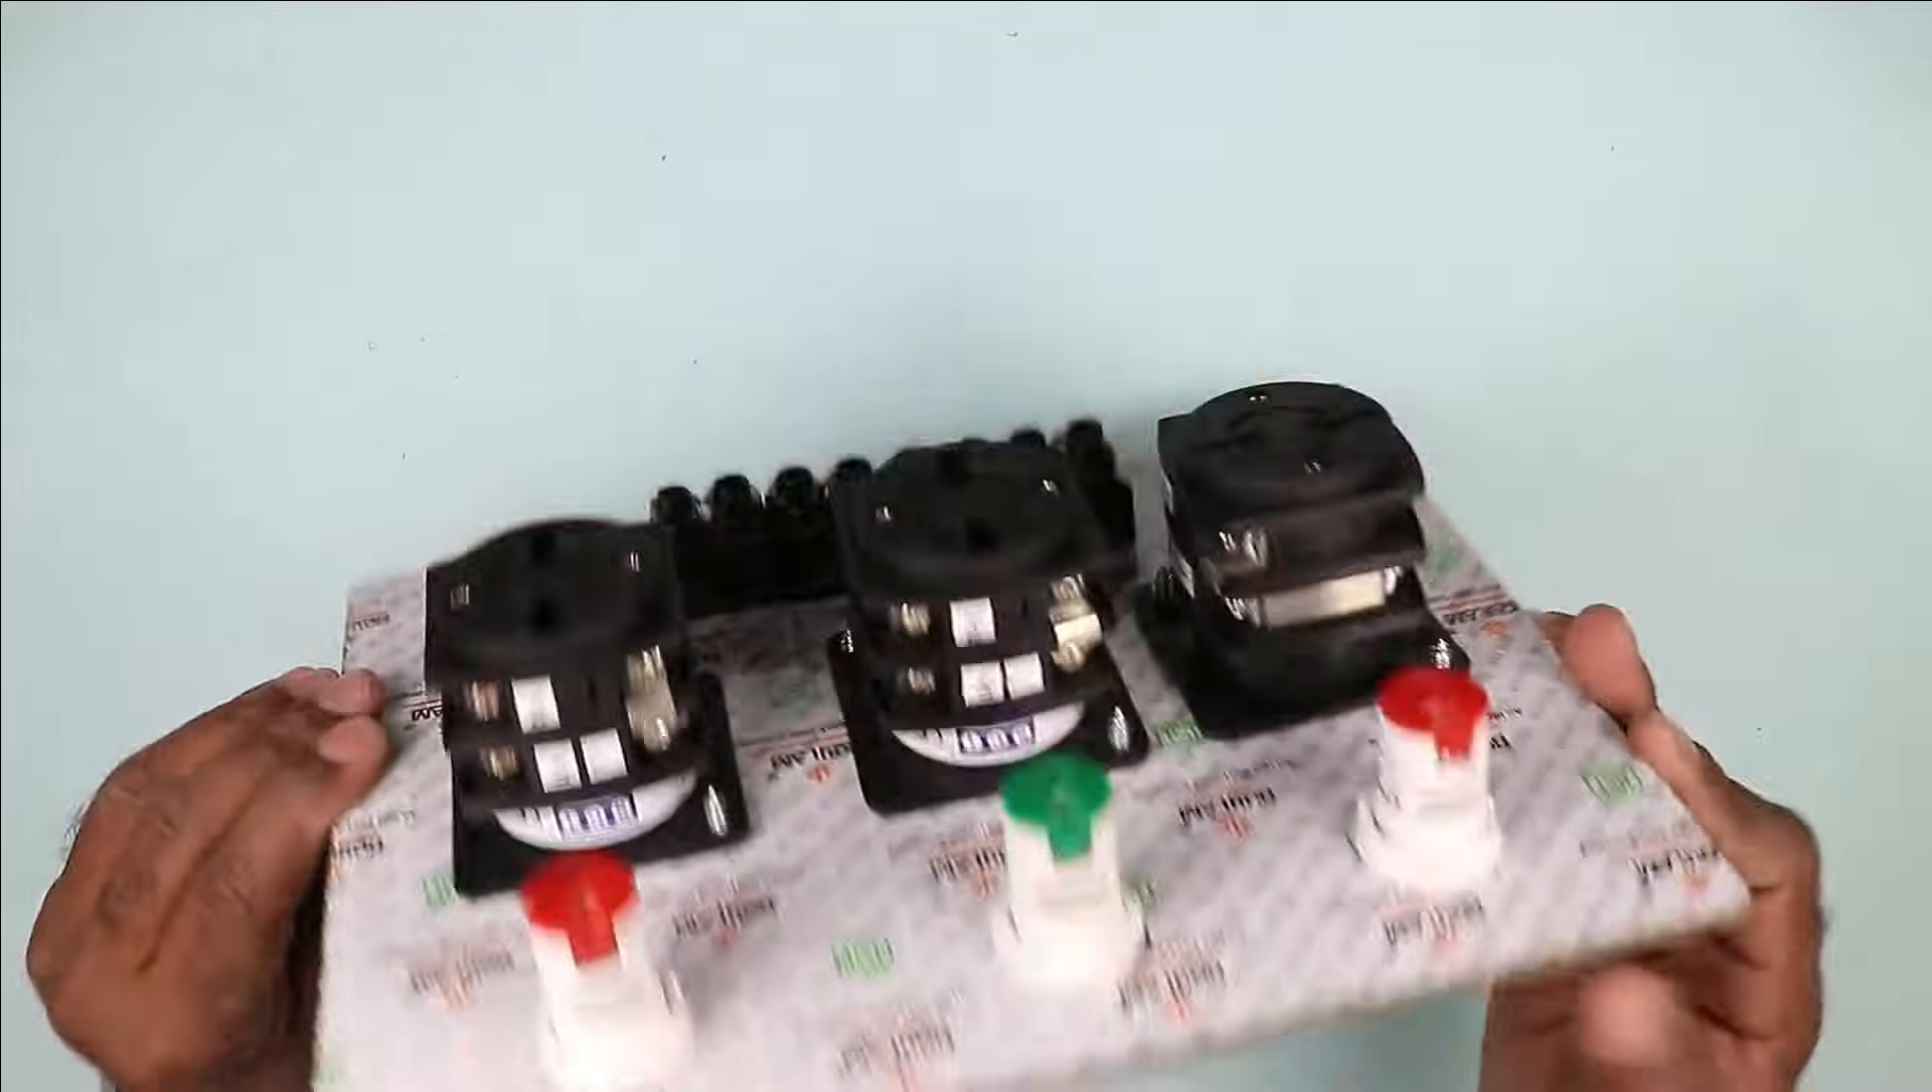Mounting in this switchboard is done. Now we only need to do connection.